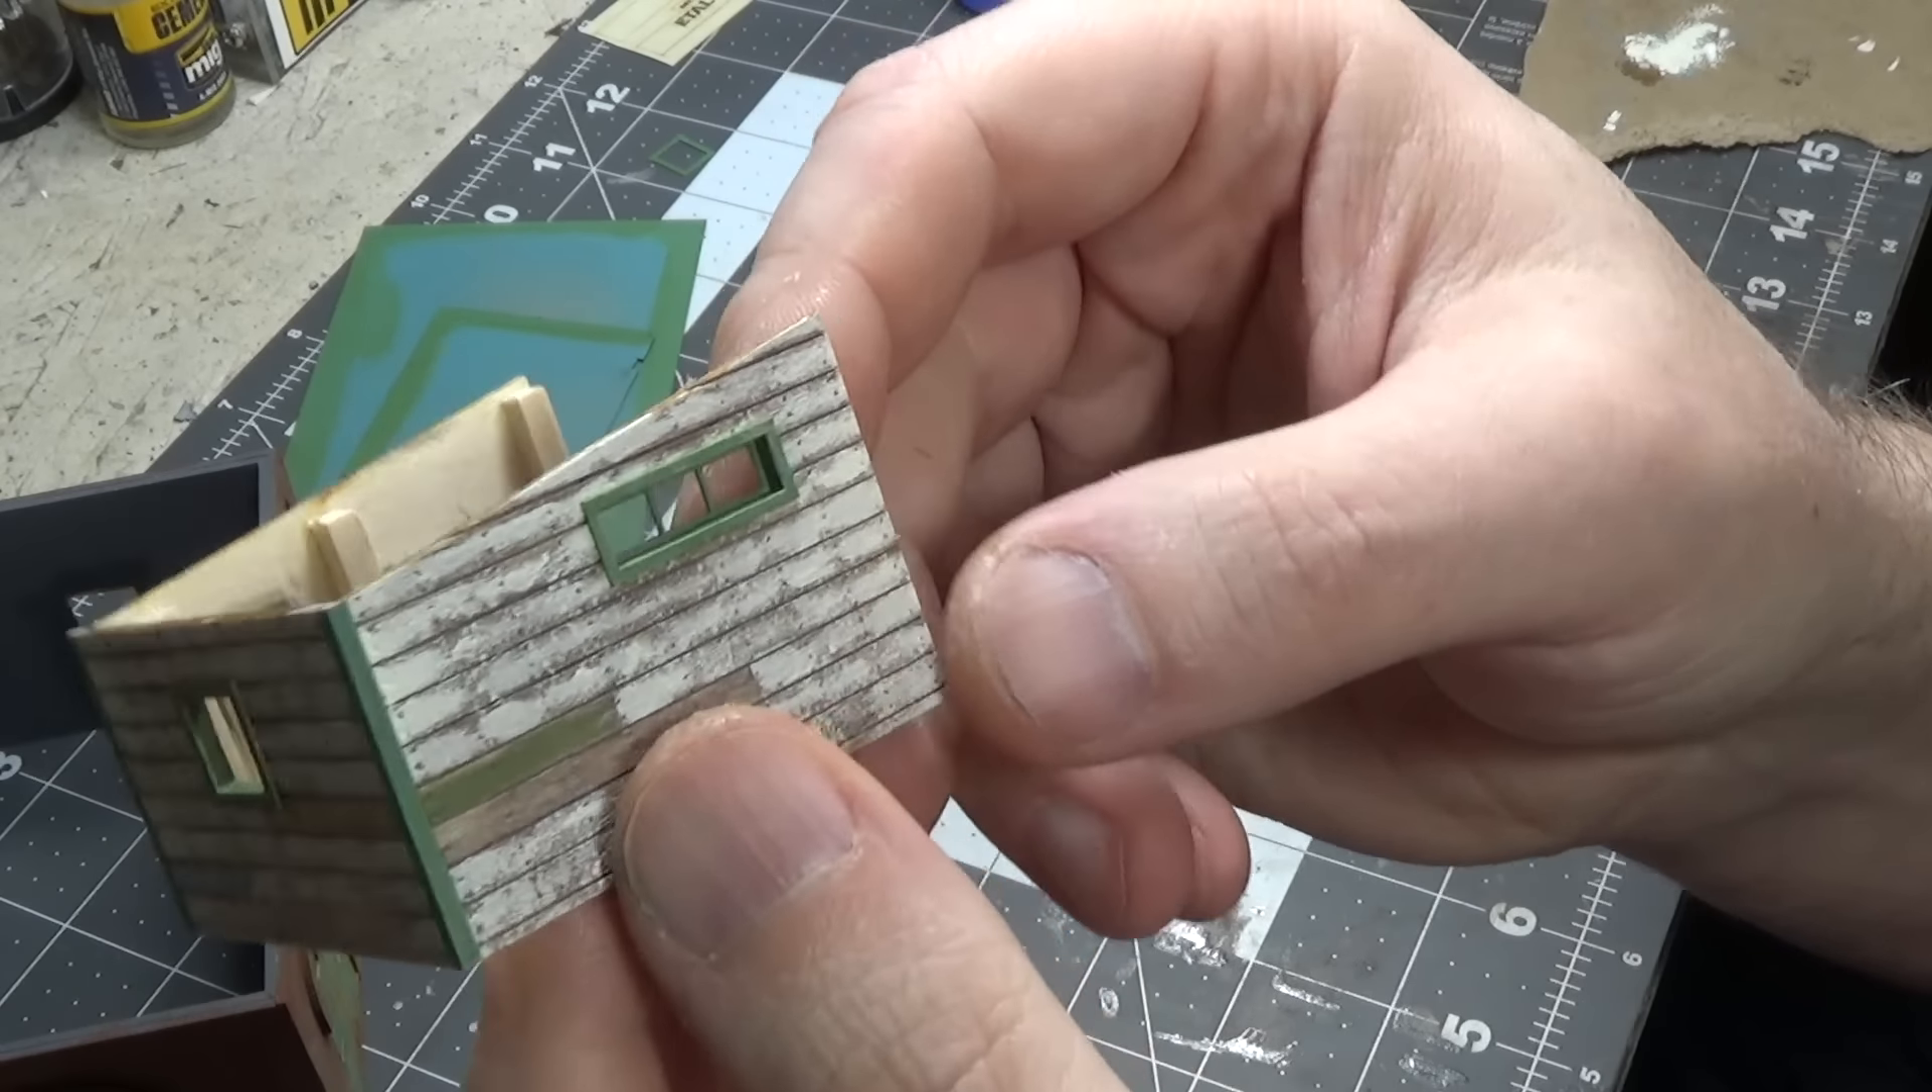I haven't put the windows in yet because I'm going to have those open.